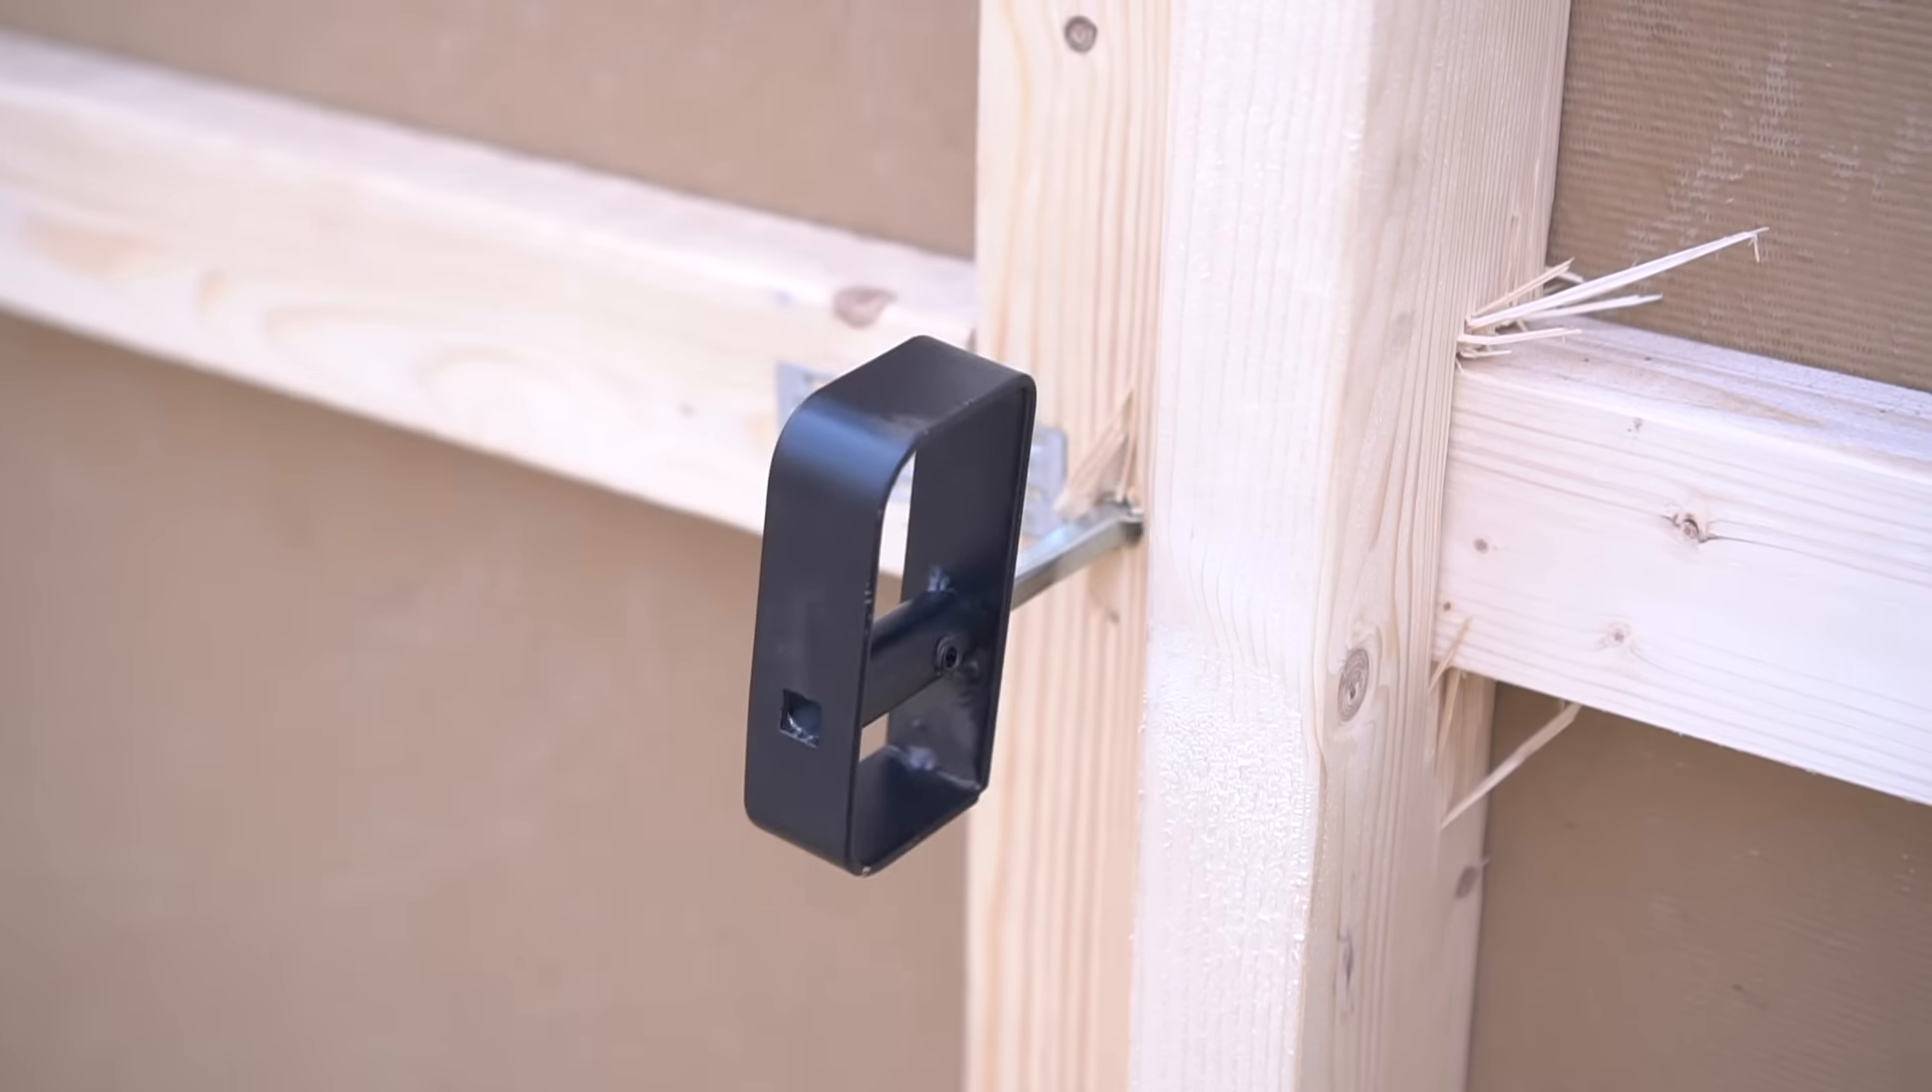And with our door handle finally installed, guess what? We are done! We are done!